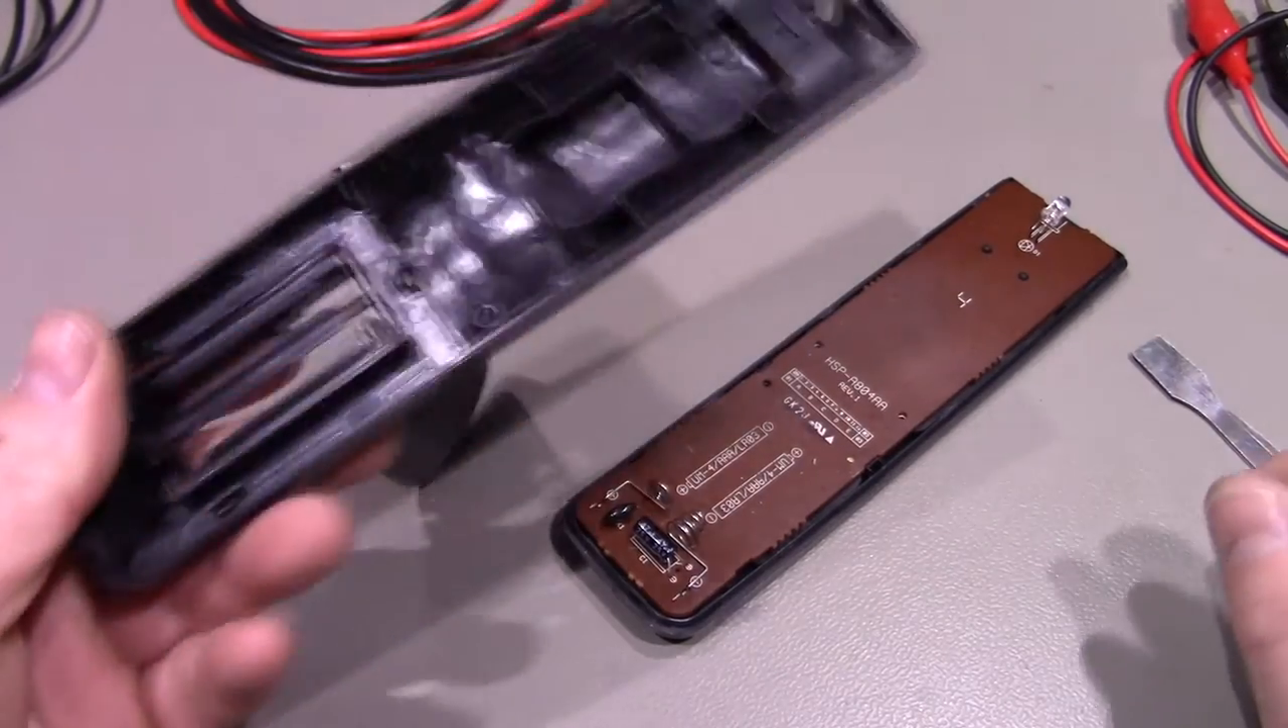So that's the back cover off.